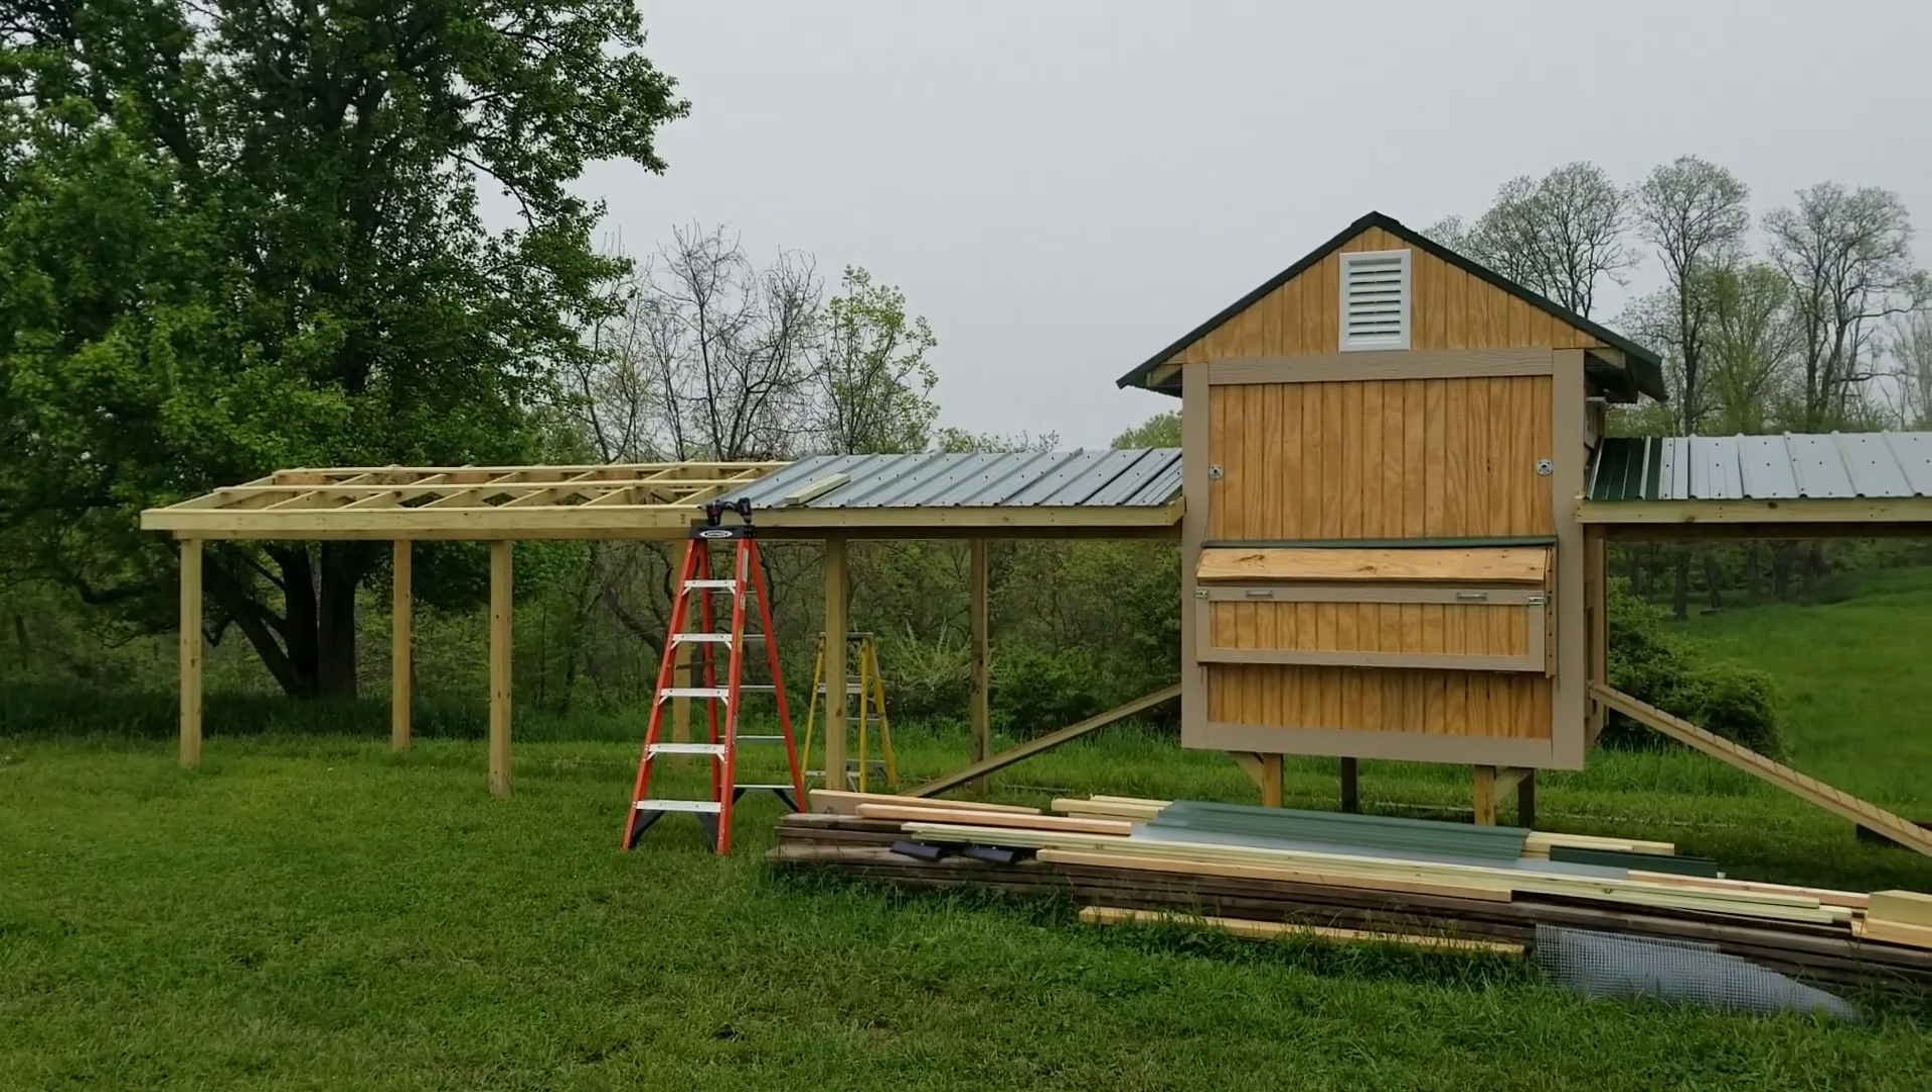I walked out of the house without my camera this morning, but we started putting the roof up over top of the run areas here on the front side.